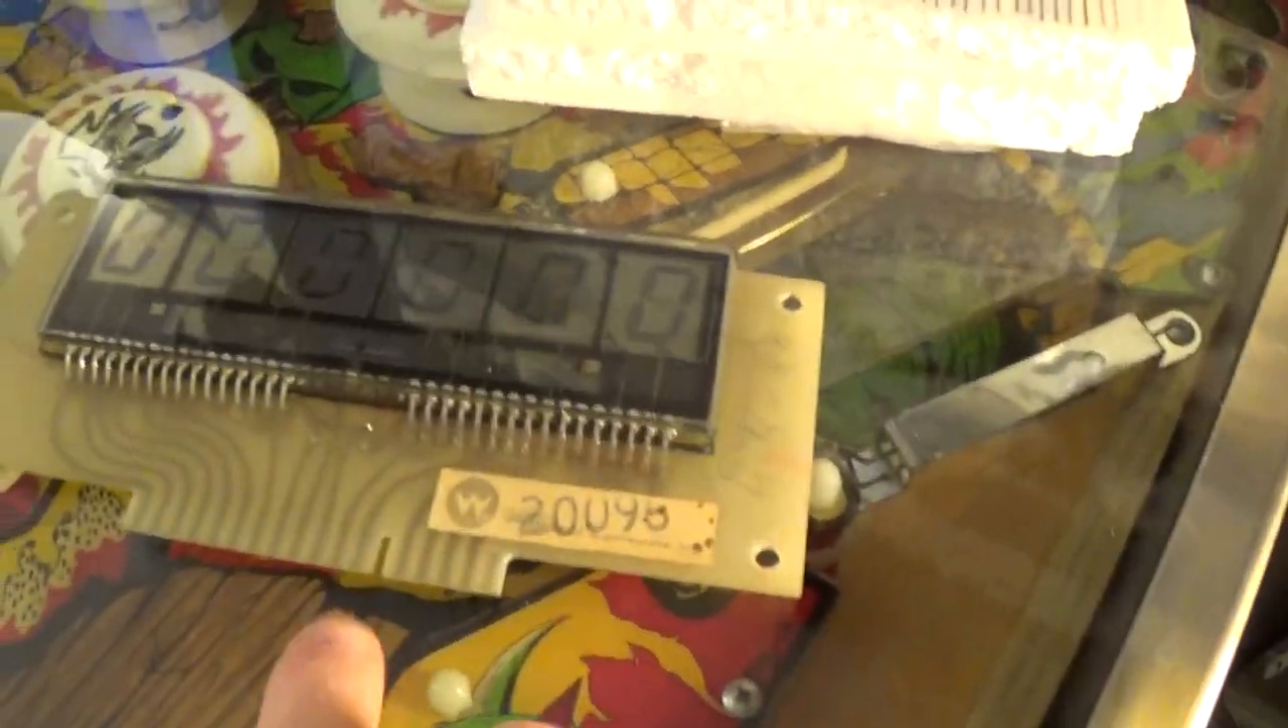So, I went ahead and took the board off and it's right here.